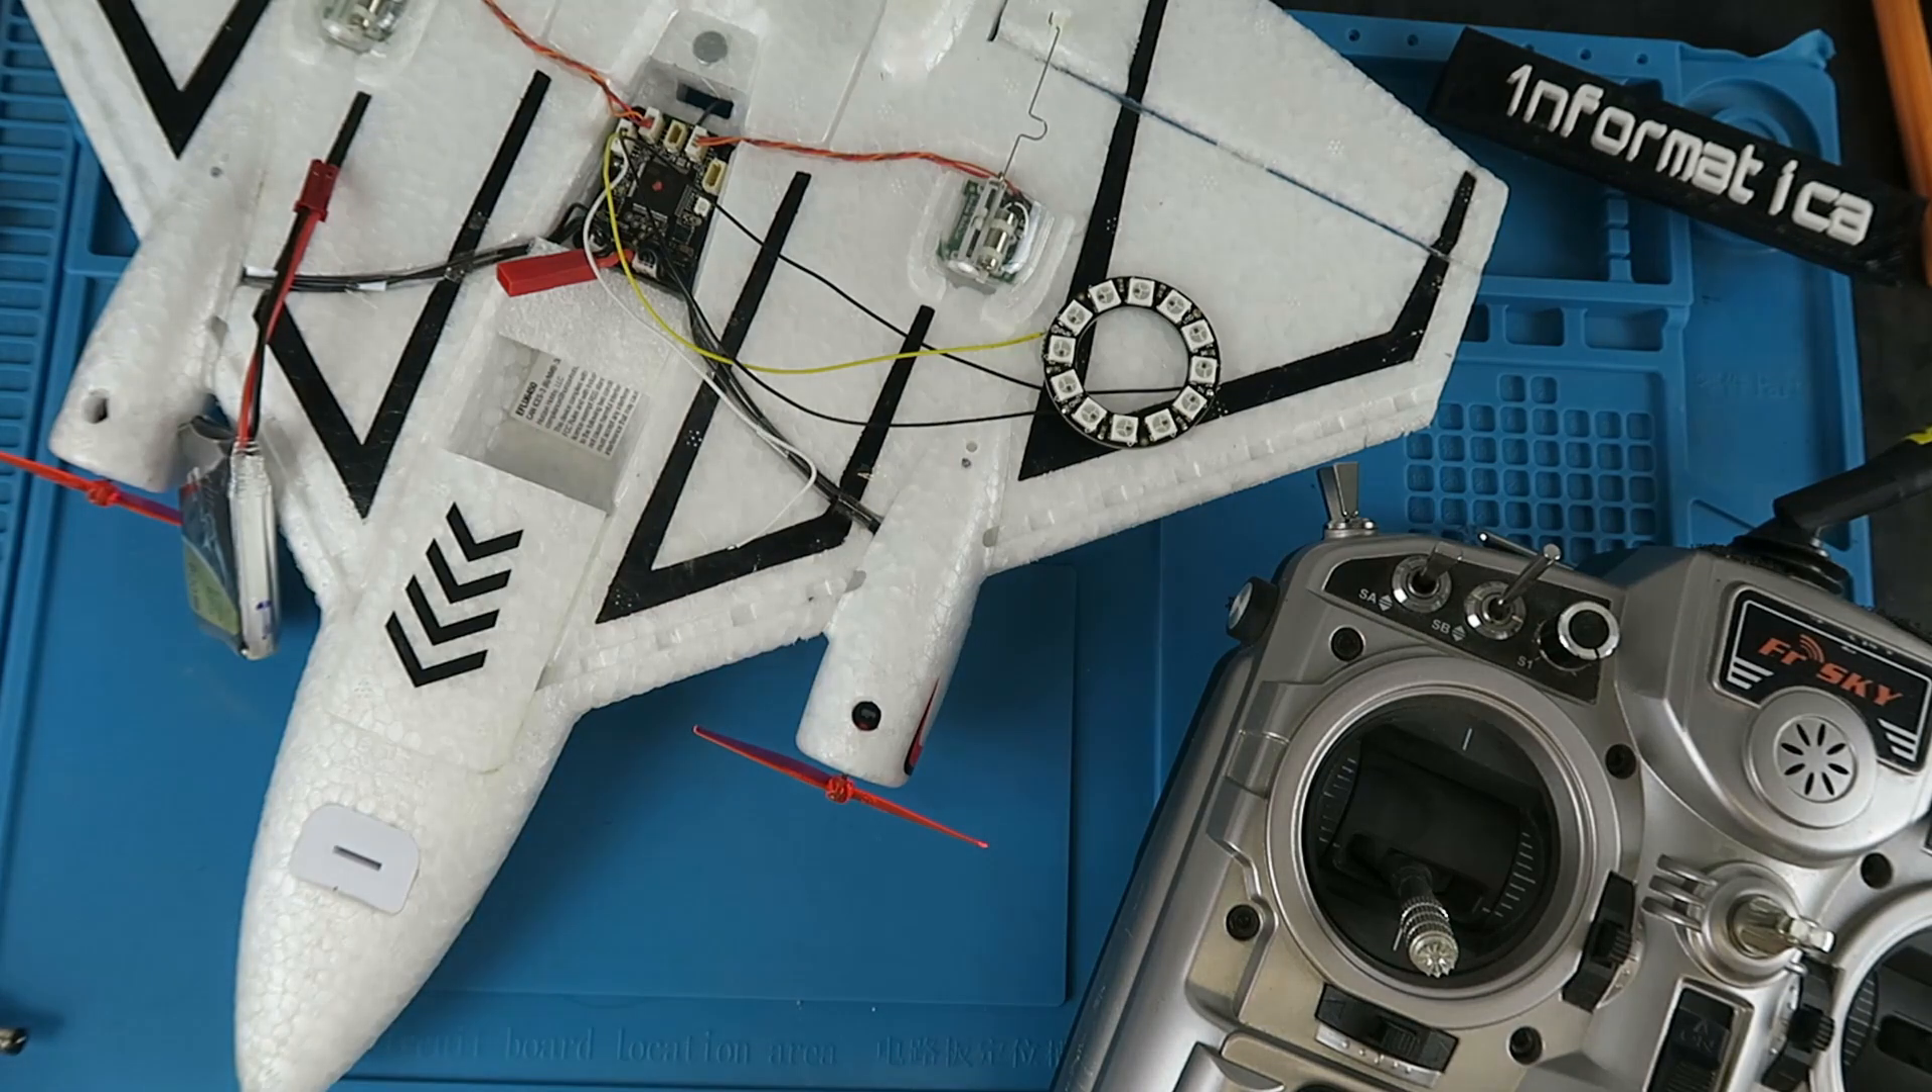I have then the NeoPixel ring connected up to one of the data connections, the other one hanging around there.